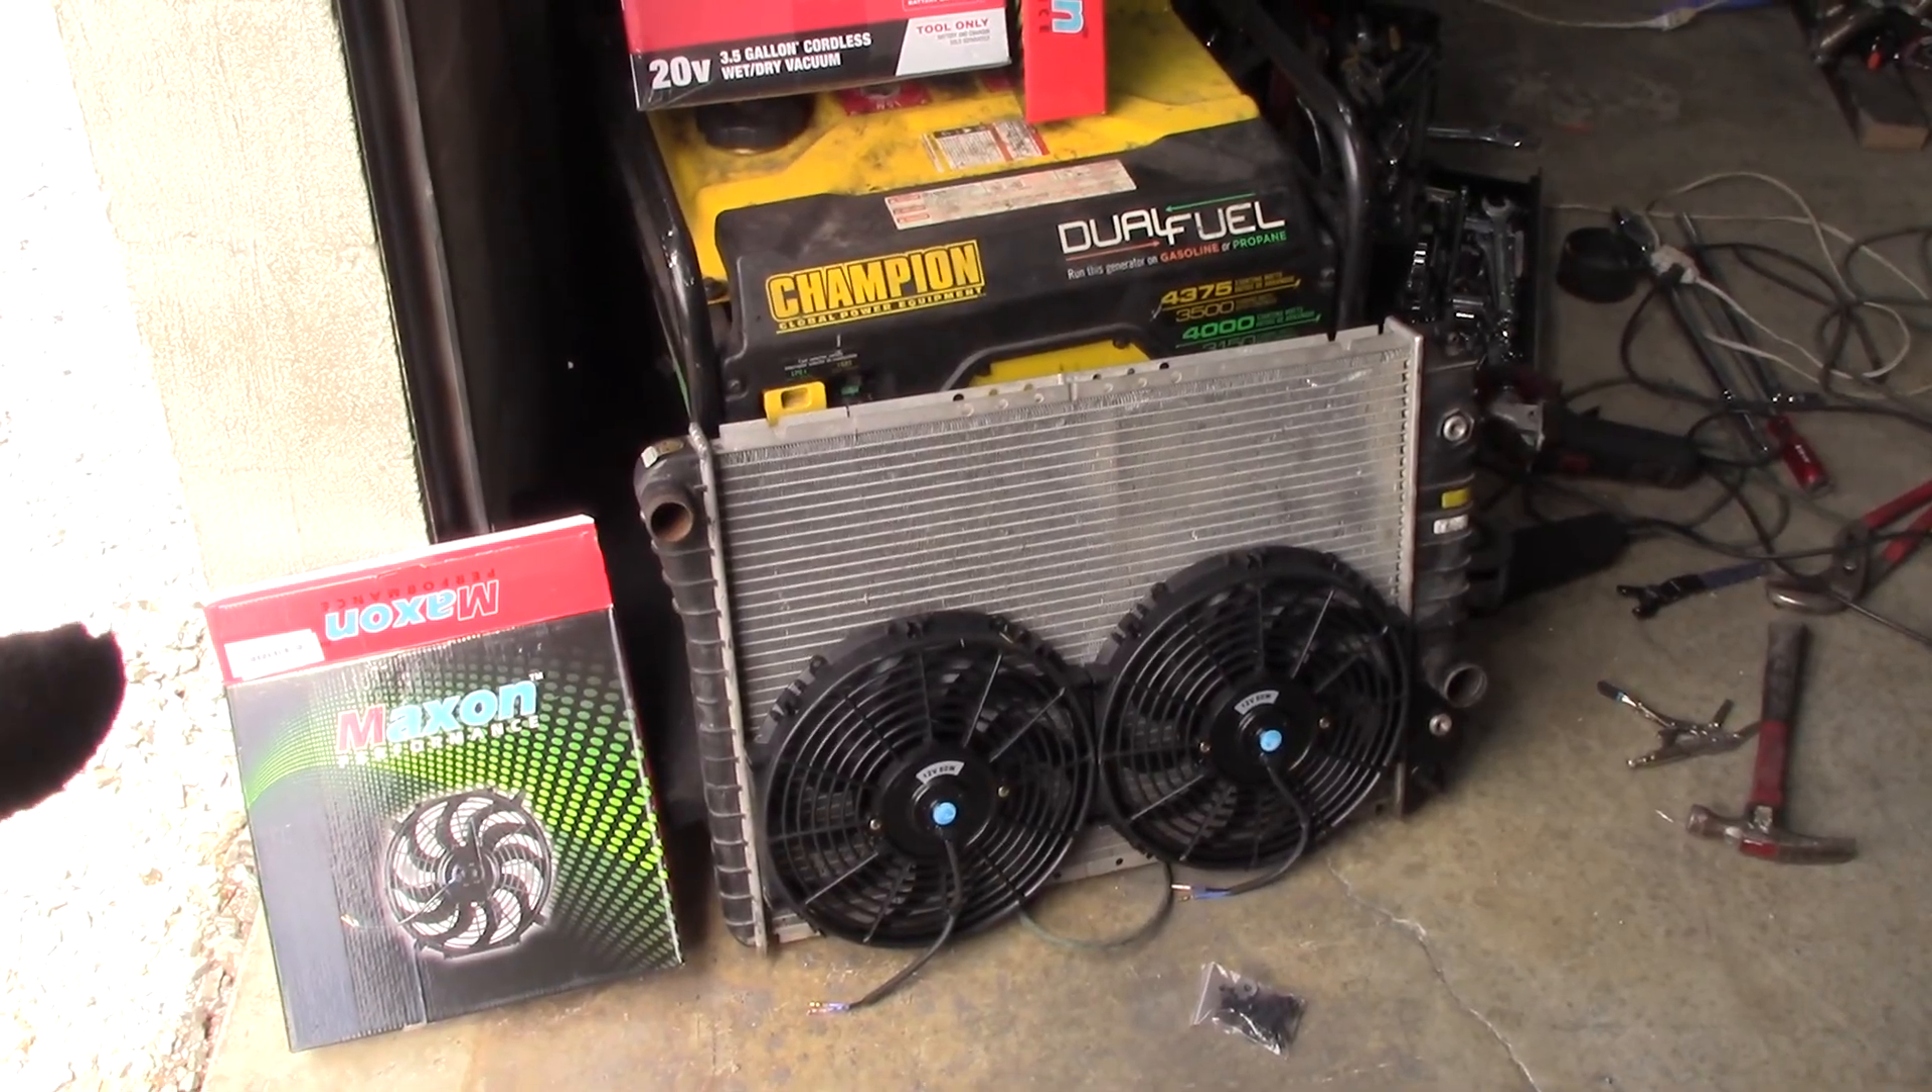And as you can see the two 12 inch fans side by side are a perfect fit on this radiator.